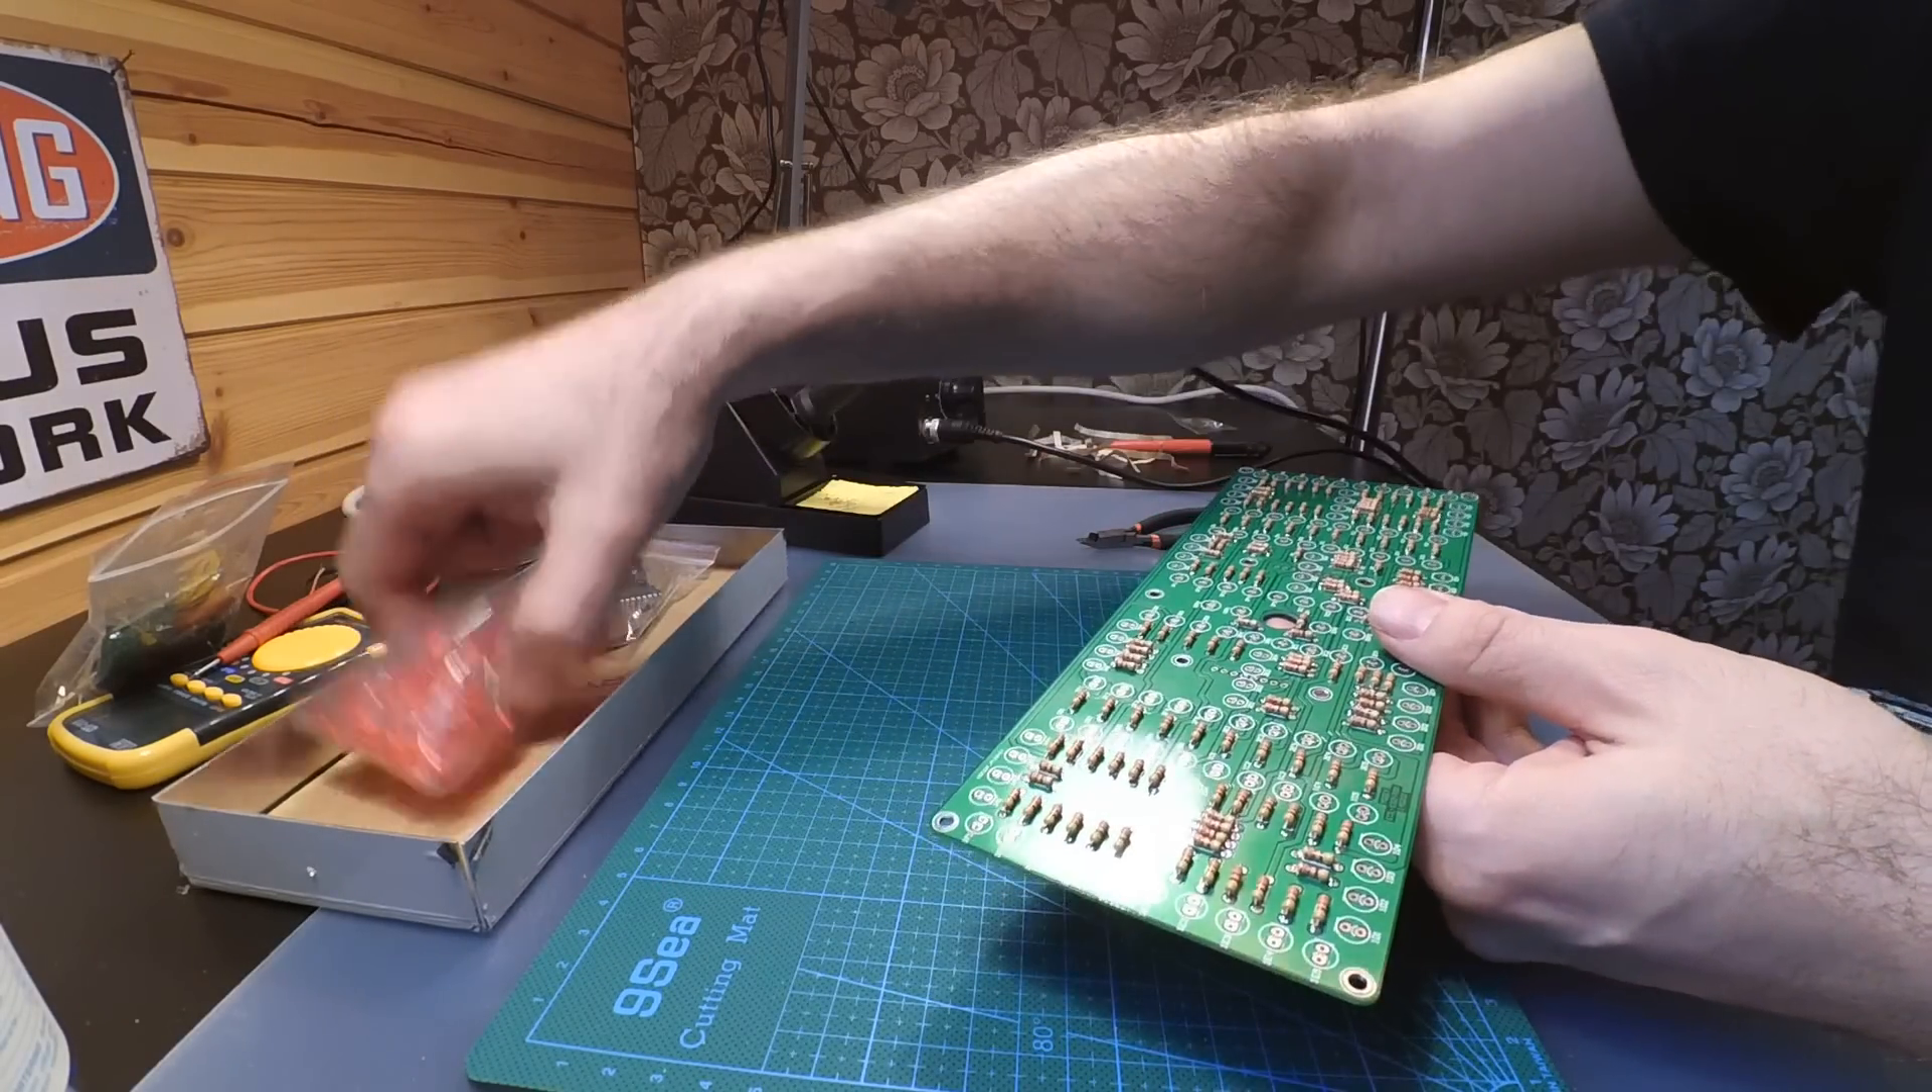I'm halfway, that means I put in all the resistors and it's time for the LEDs.